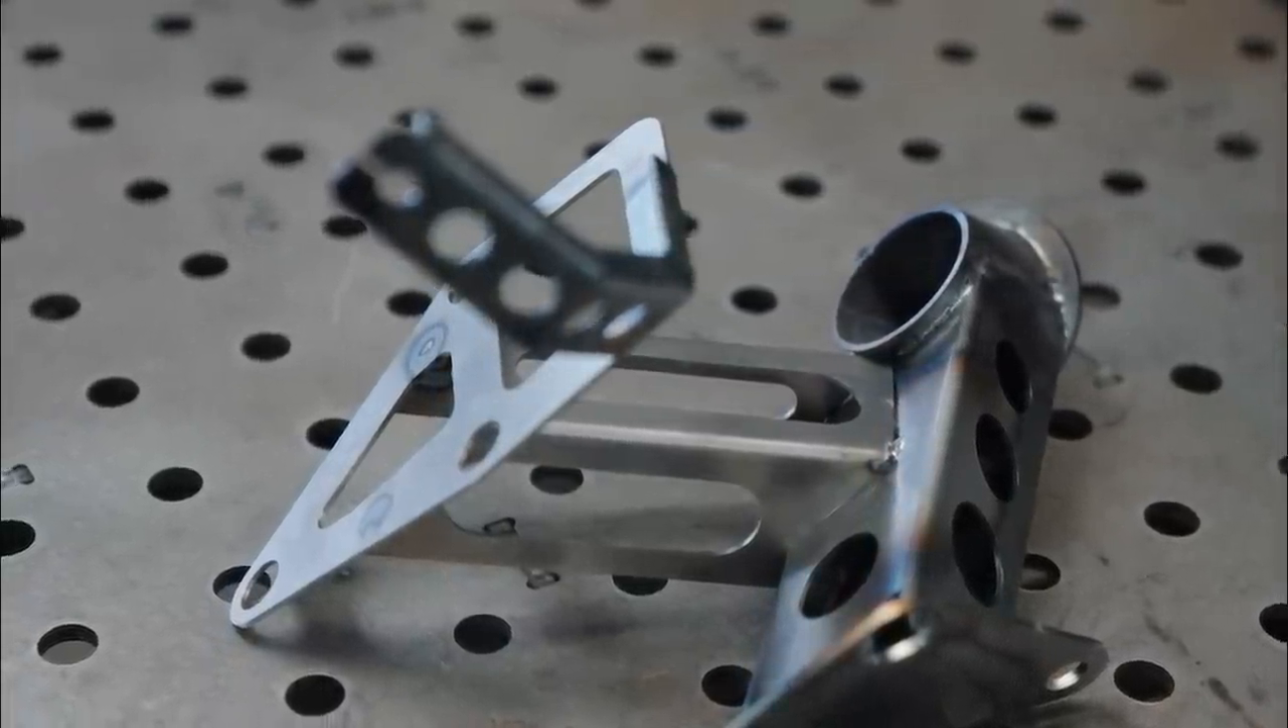And with that, we've got a finished motor mount arm, at least largely tacked together until Byron needs to make any final changes.